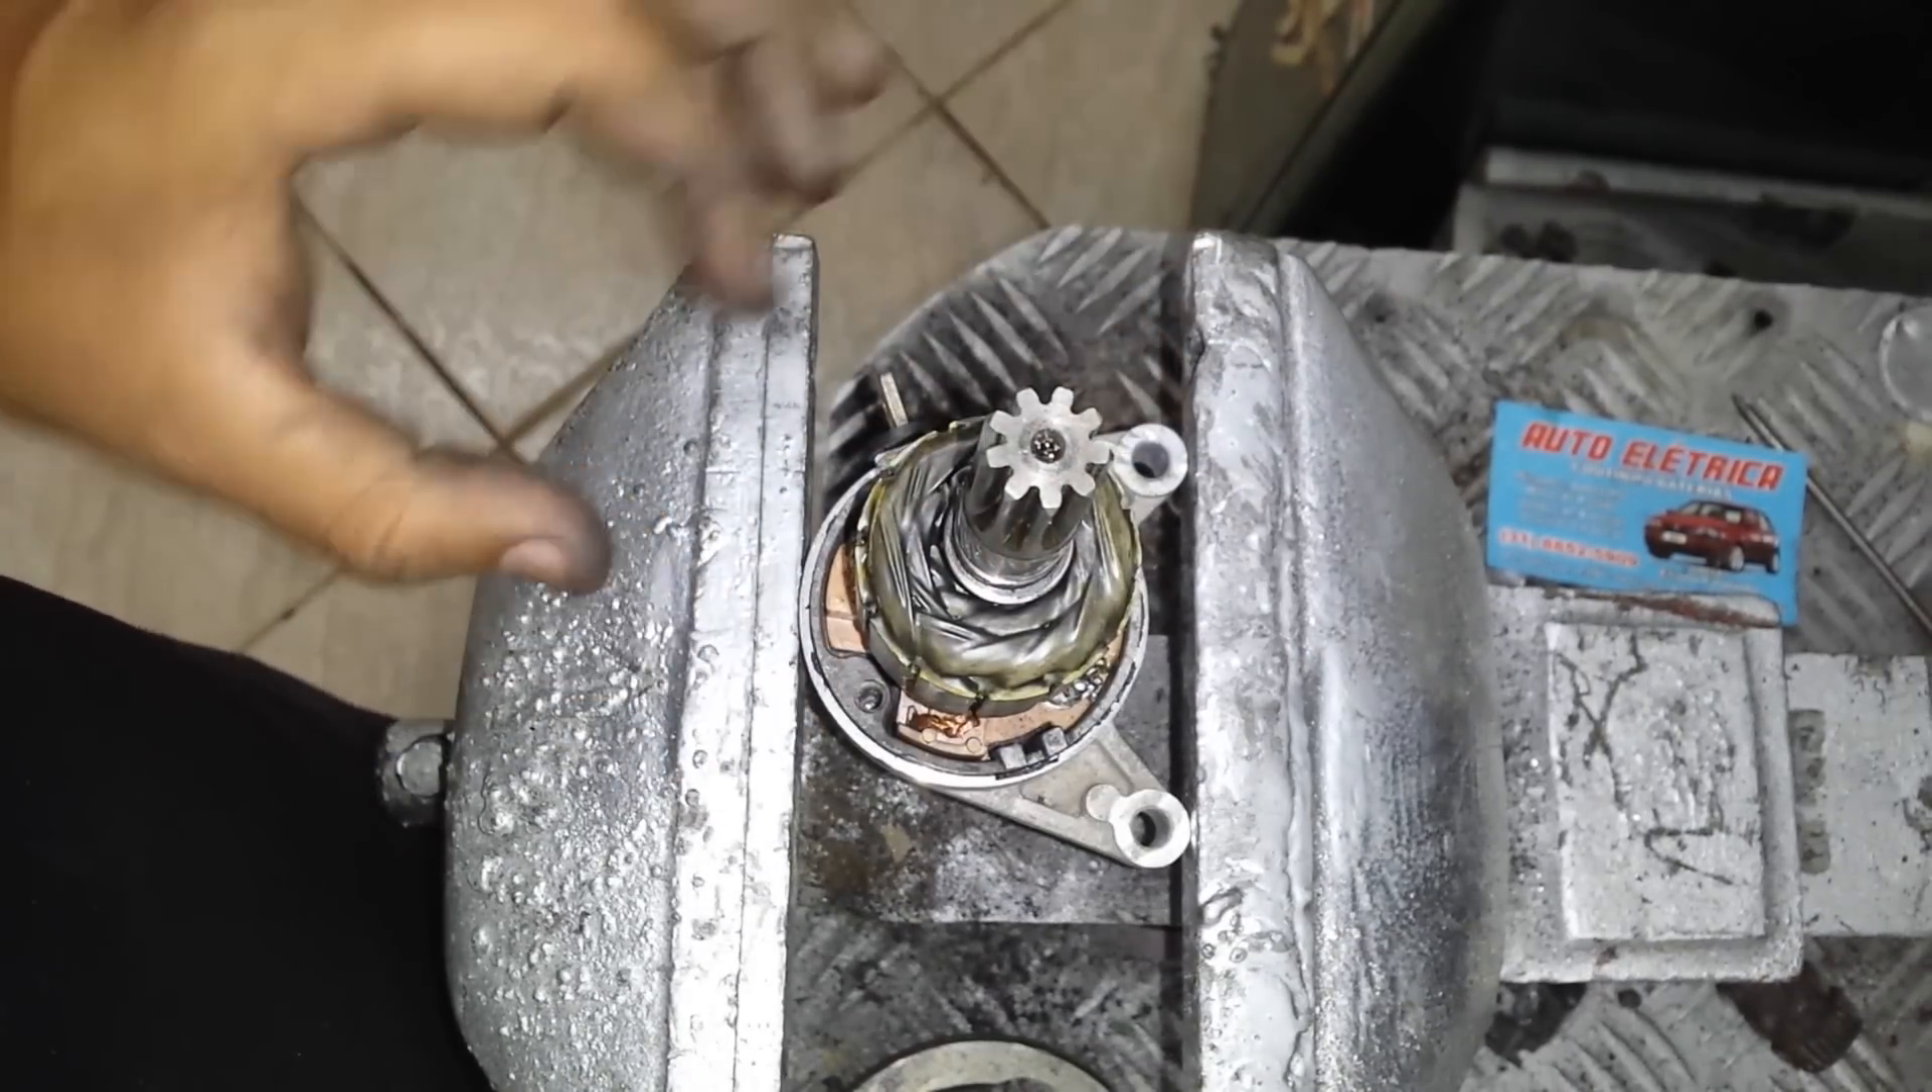Já coloquei aqui o induzido no lugar aqui.